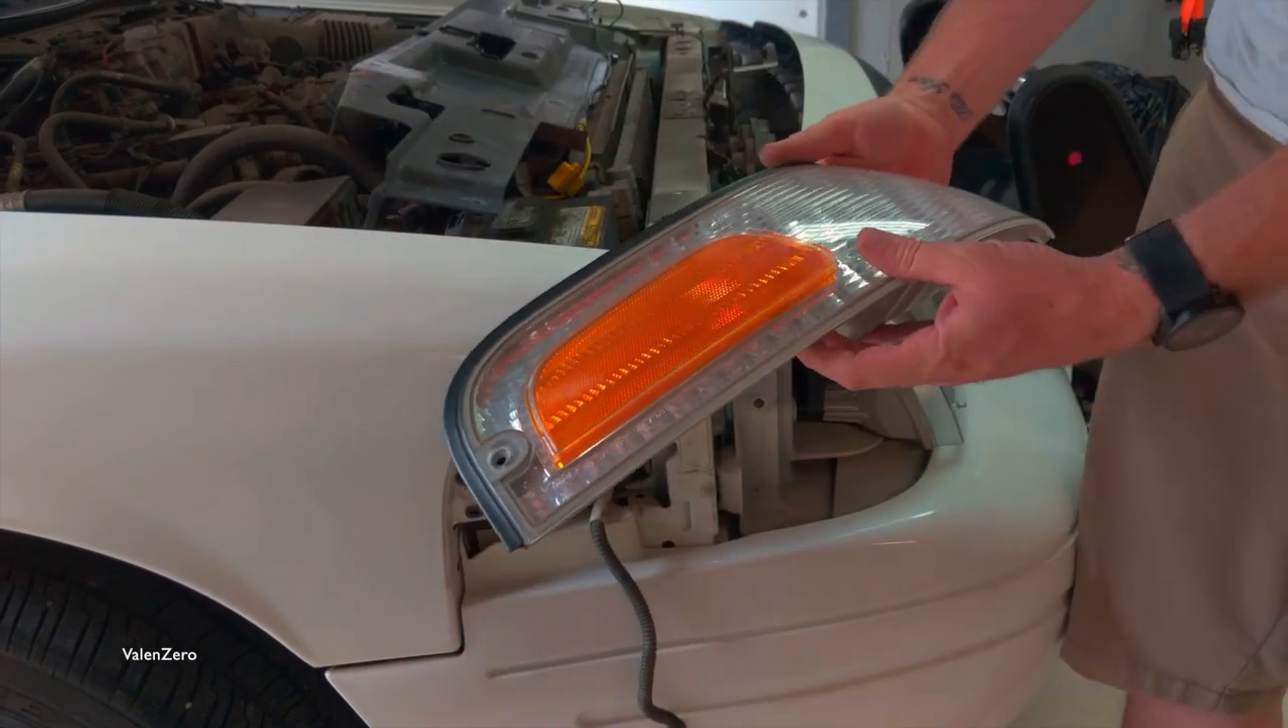Now your marker lamp is free.